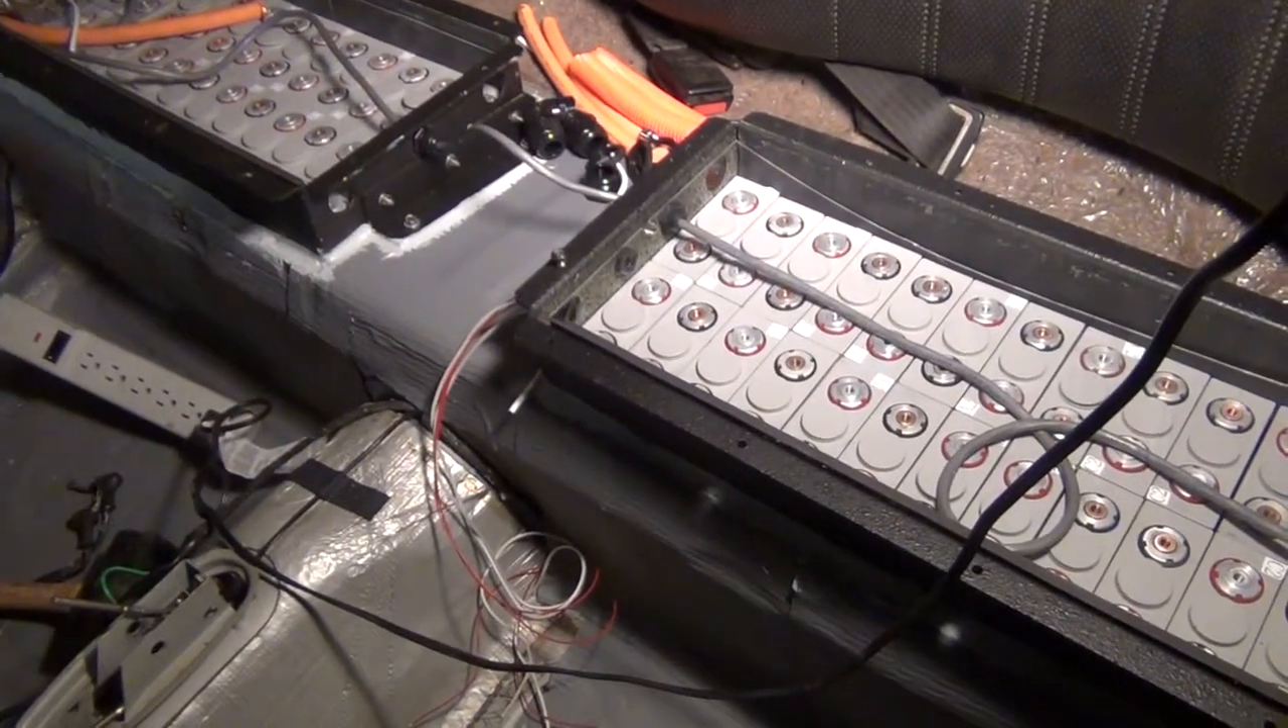Here are the rear seat boxes that have all the batteries now in them.